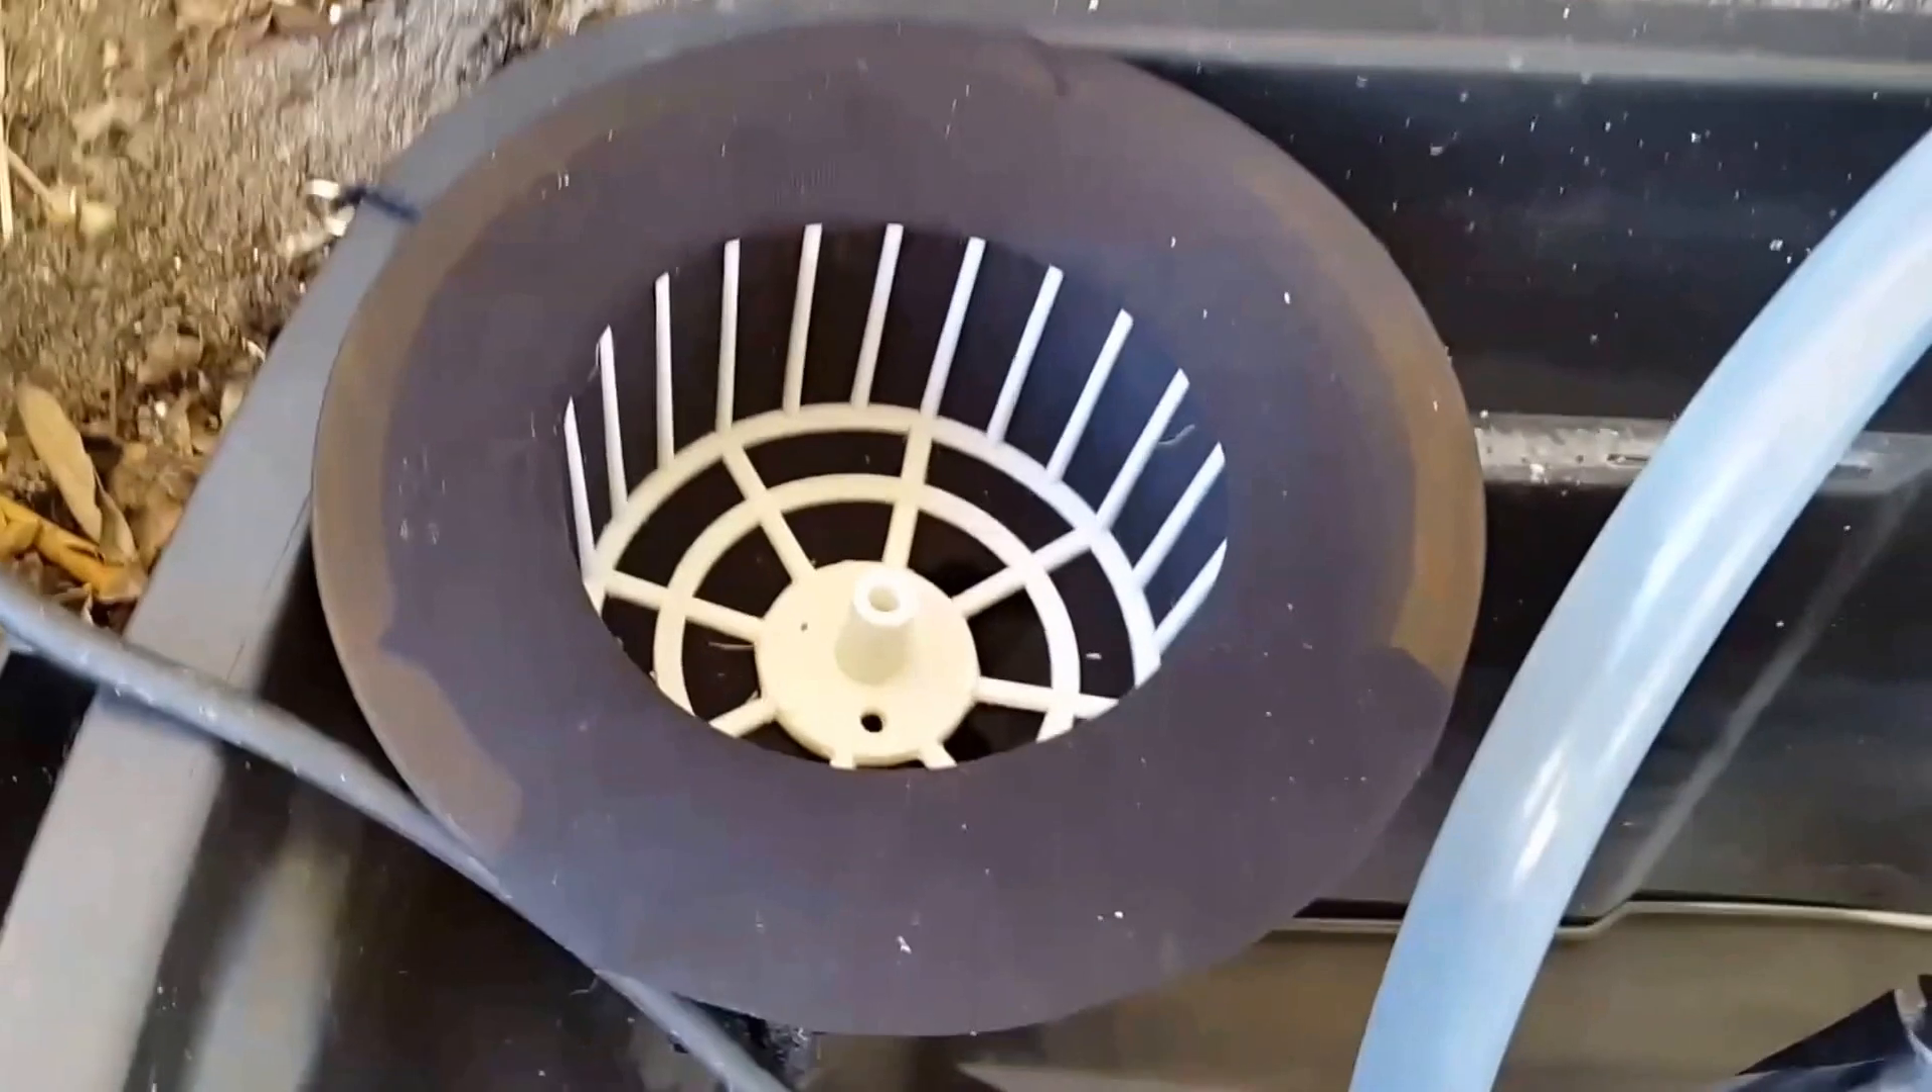There is nothing else holding it in and then I have placed this round open sort of slatted plastic thing in there so that it keeps the stocking open.